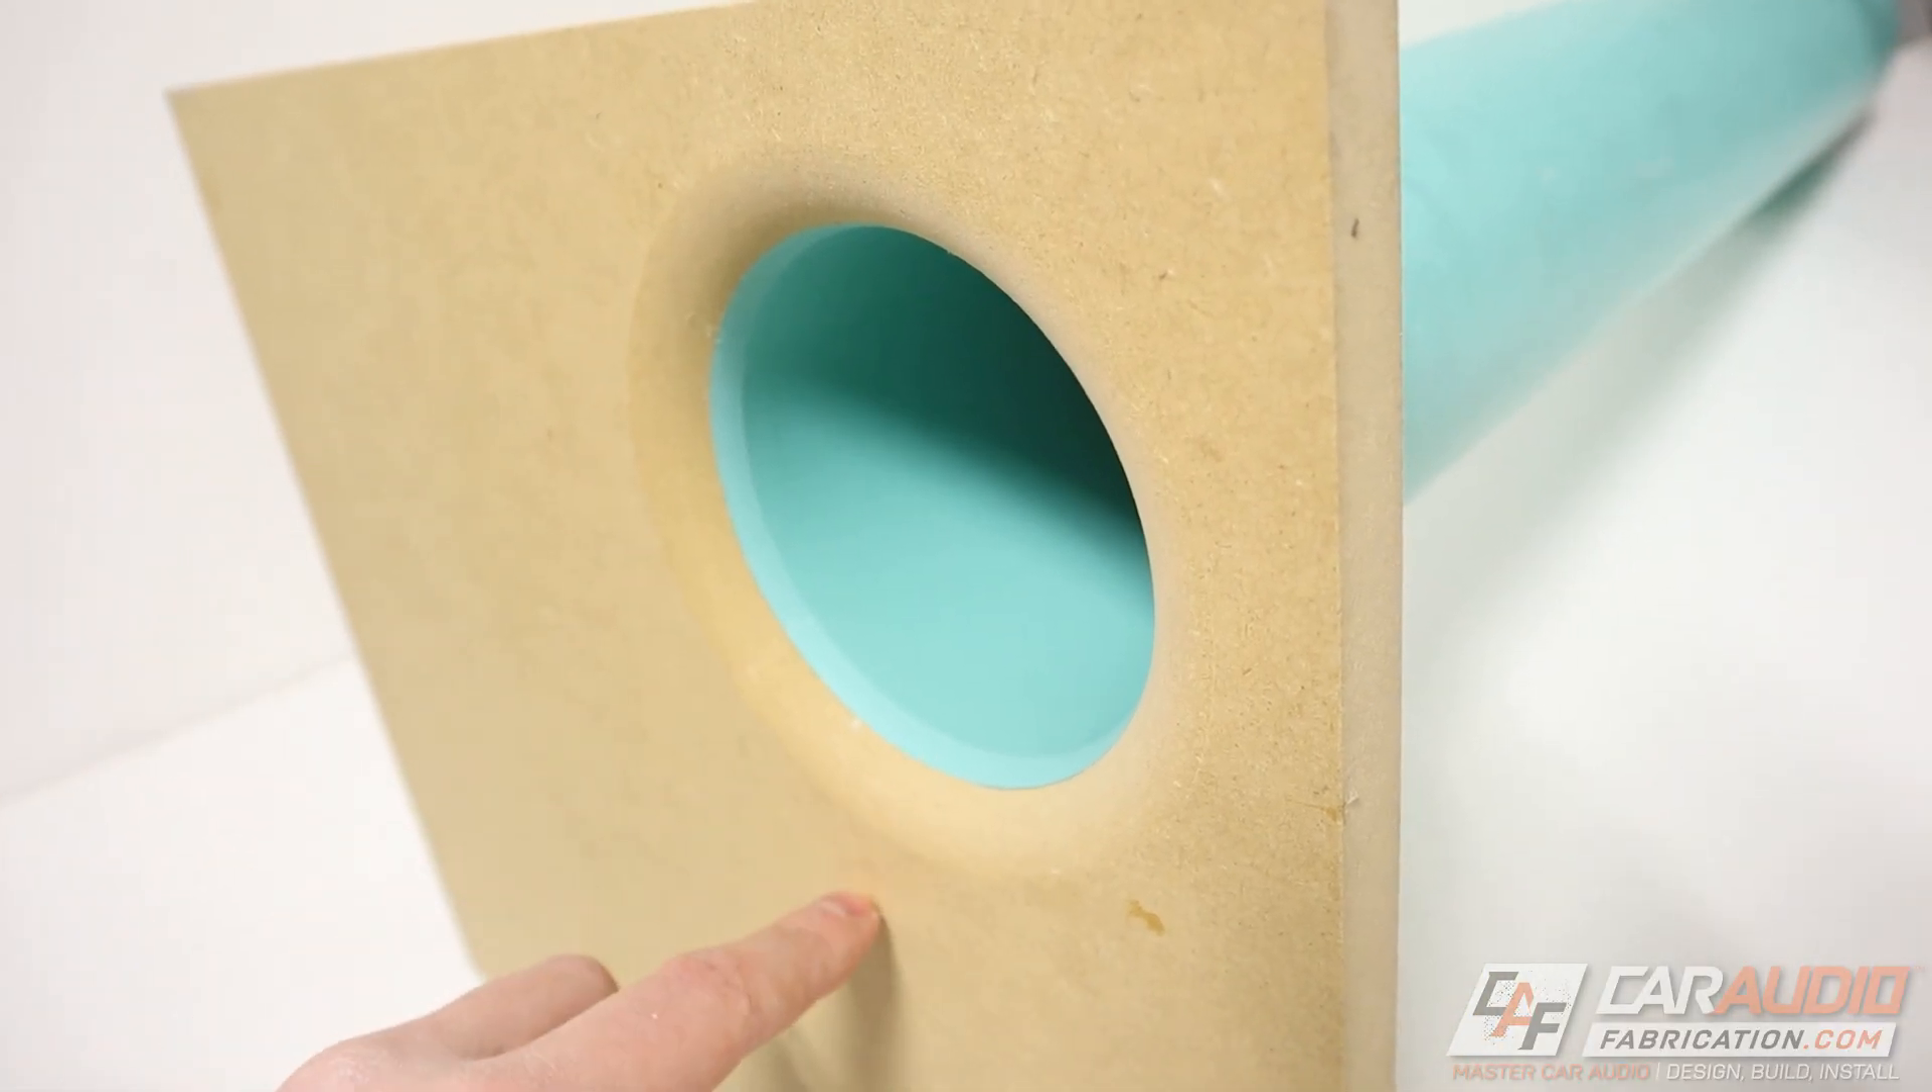Check it out guys, we've got this really nice perfect result here now. Now the pipe is perfectly flush with our piece of wood. We've obviously got this nice round over for the air to flow over. That bit even did cut into that PVC a slight amount.